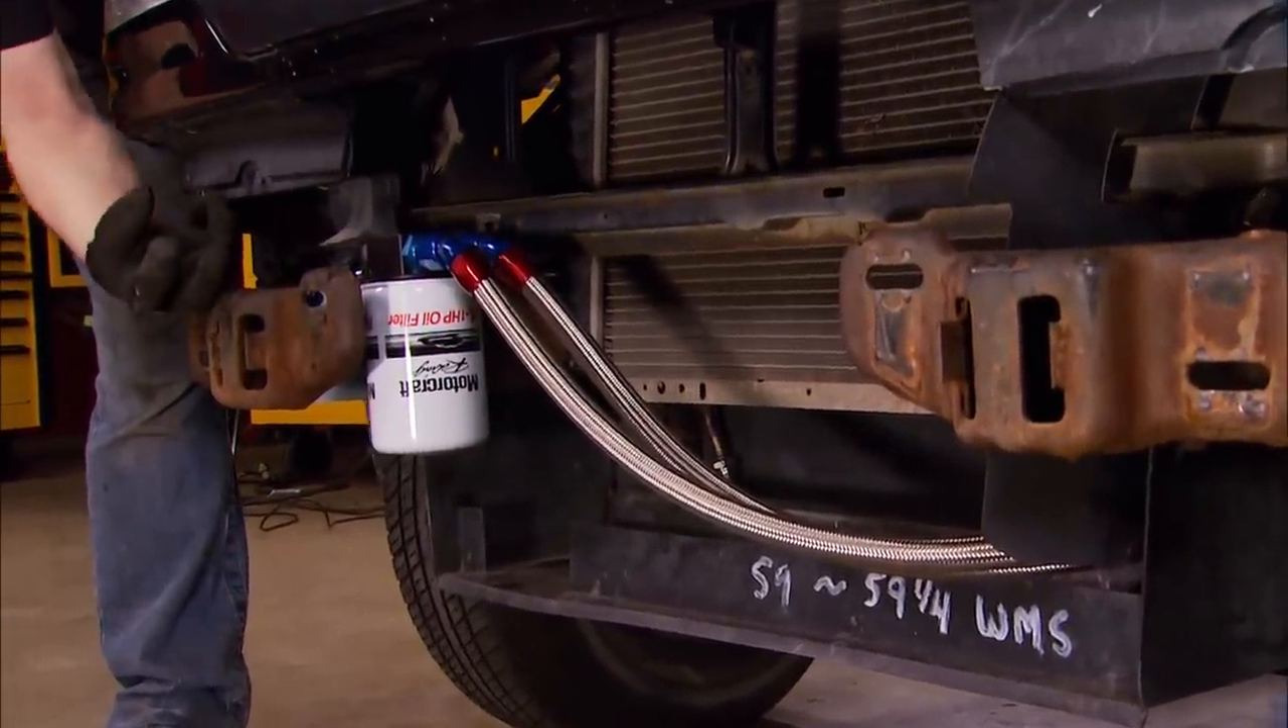We've got the filter tucked safely behind the front bumper for protection up against the frame rail for further protection to where it's not going to come into contact with any road debris.